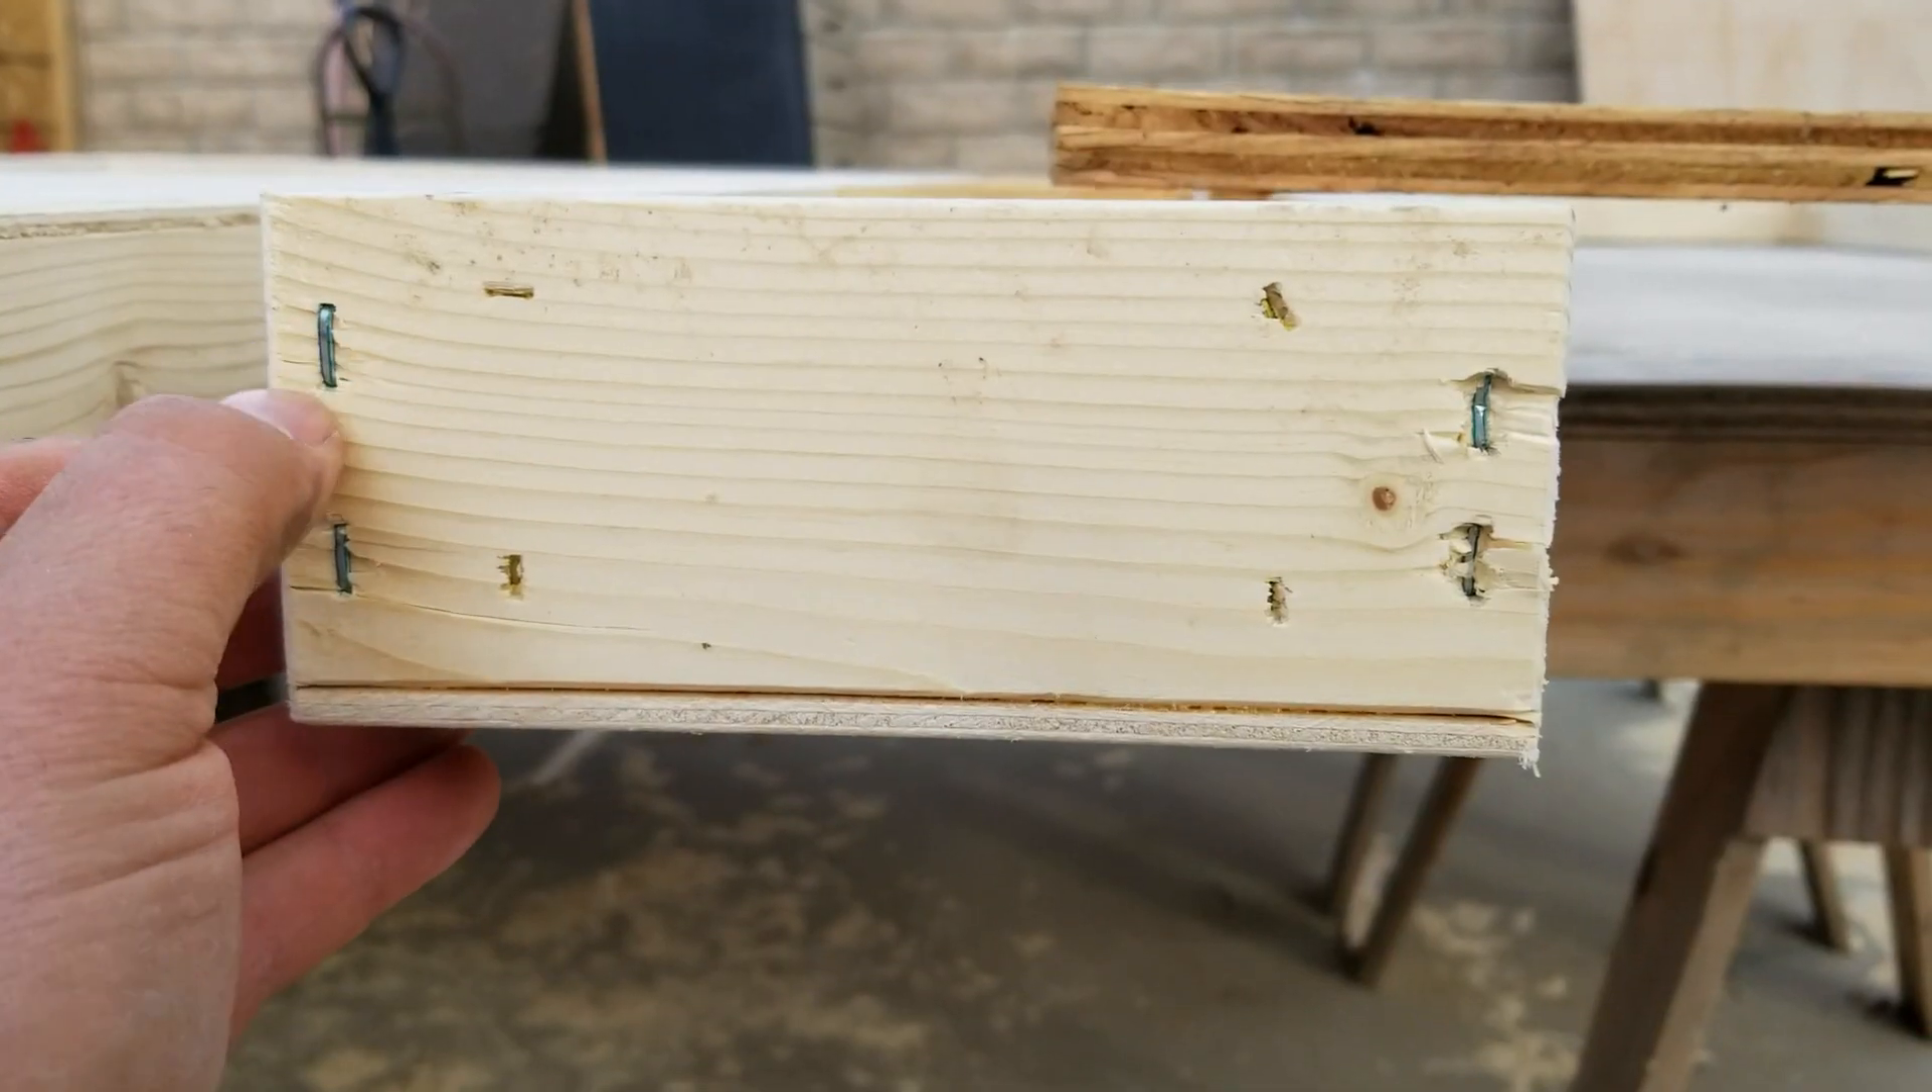So i have my framing staples right here so what i did is i just pounded these down with a countersink so that when i go through and route out that eighth inch my router bit doesn't hit those staples.